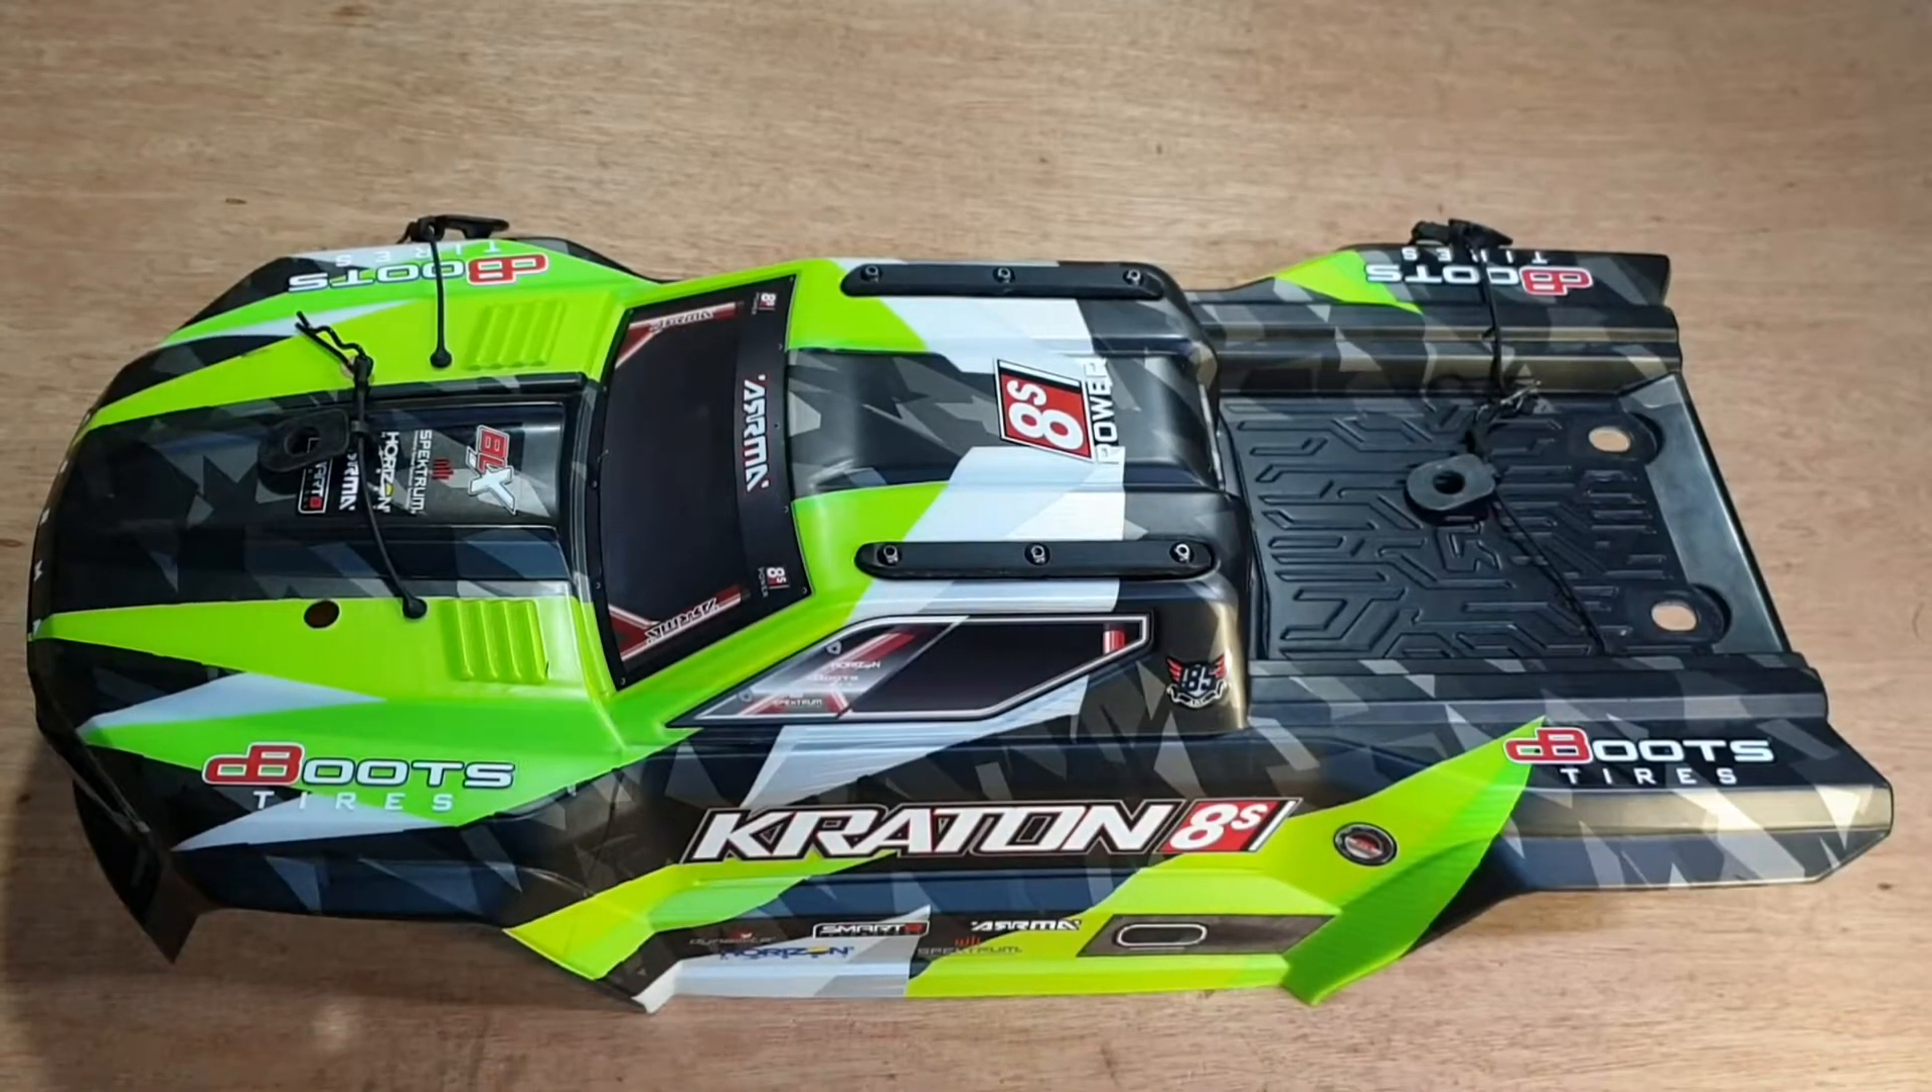Okay so we've got the body off now.